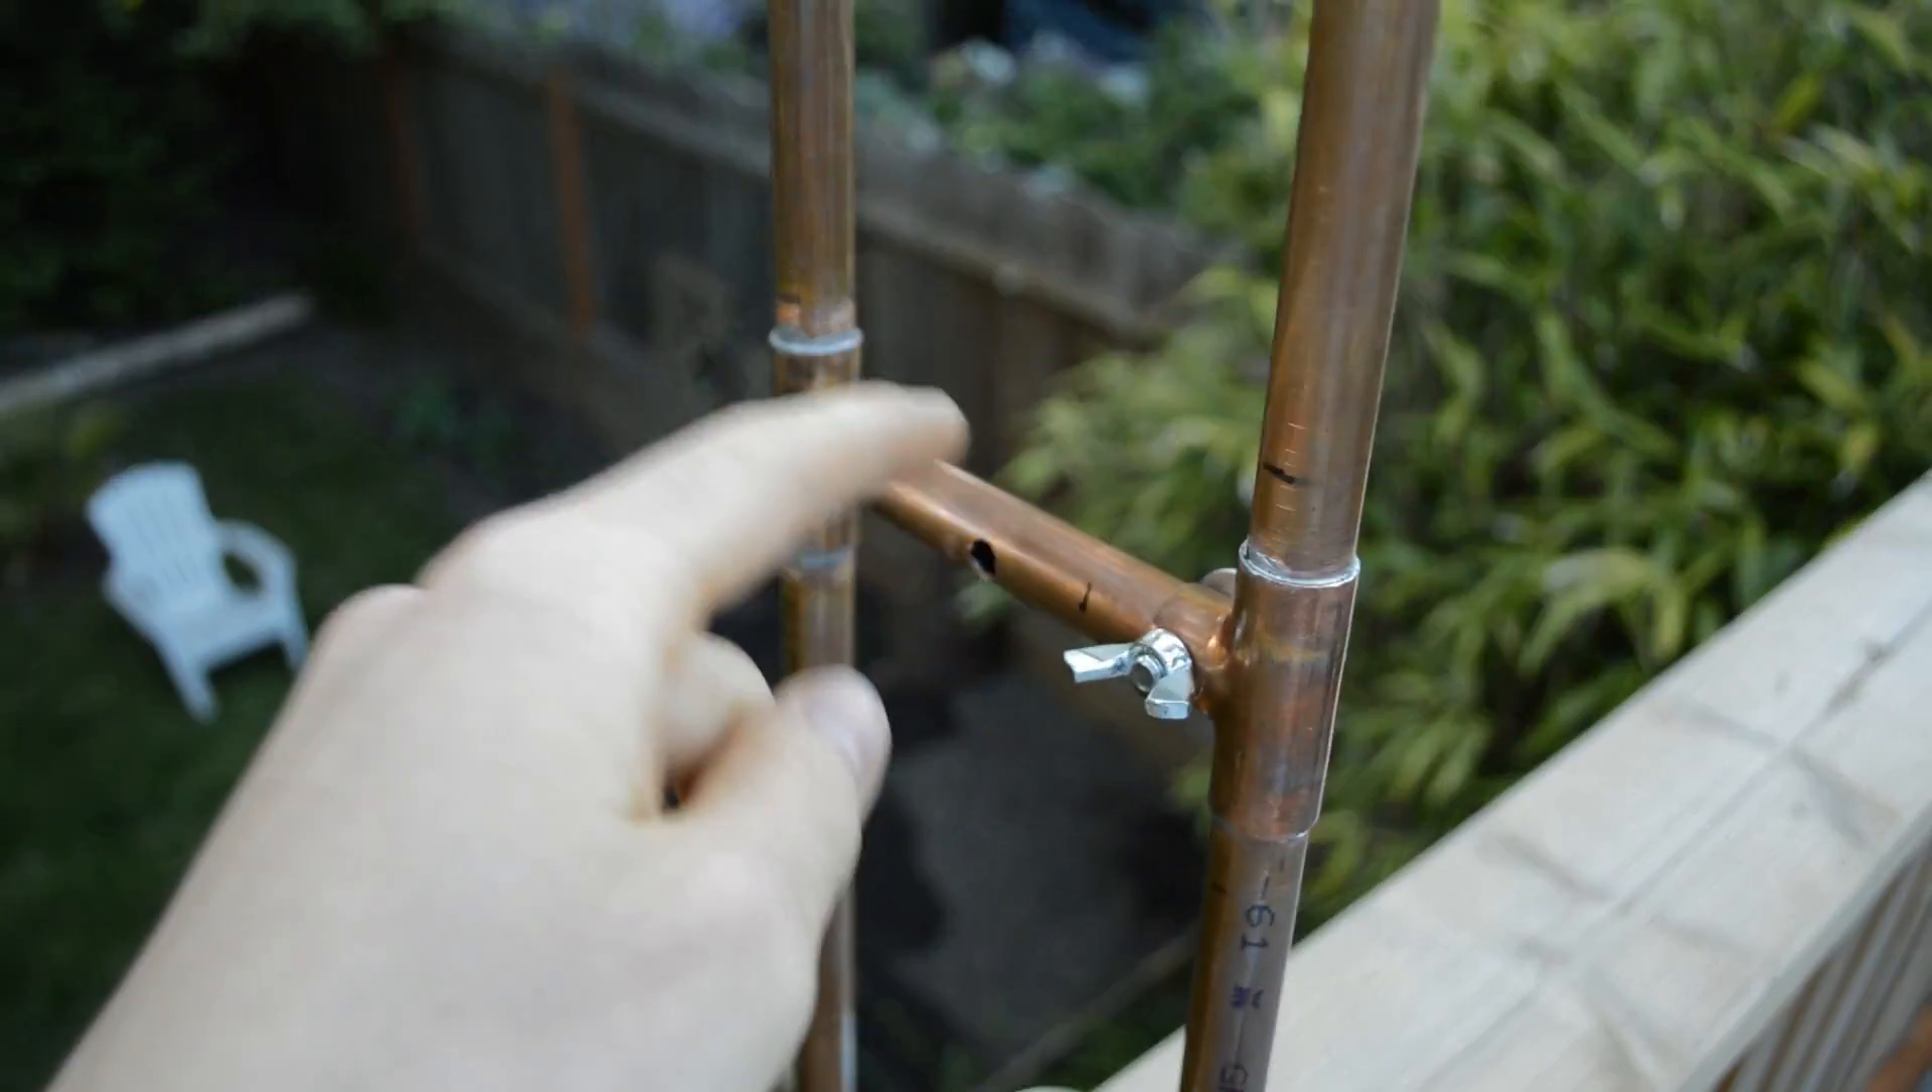Up here I've got of course the handle mount and it also is bolted in place there.